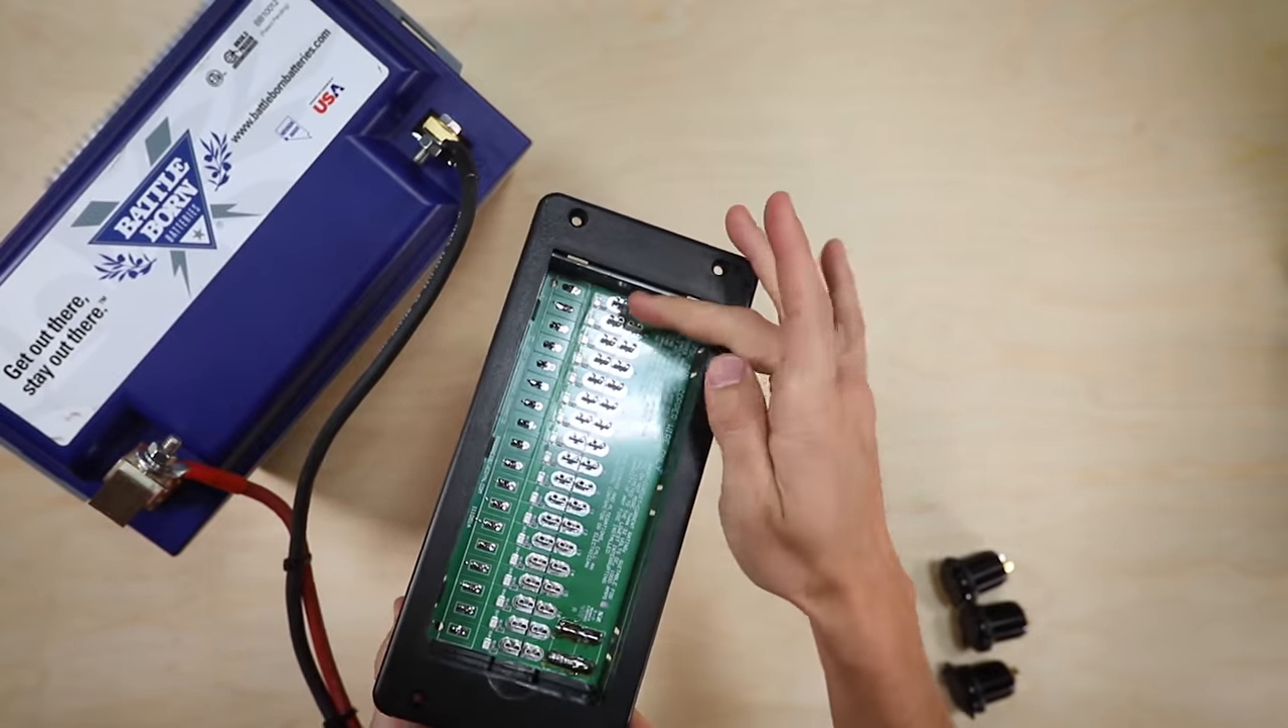We don't have any fuses in here, so we actually don't have any power flowing to this side of the fuse block.